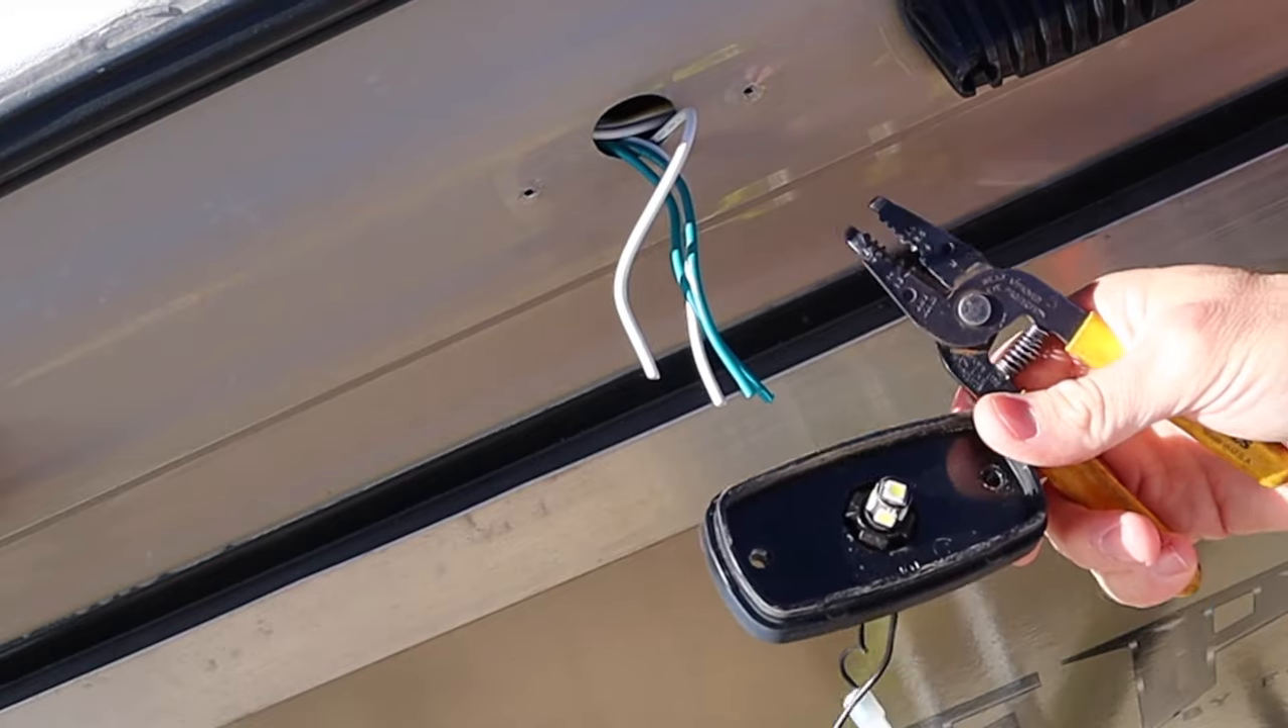So we're going to cut and cut and now we have our old light fixture removed.